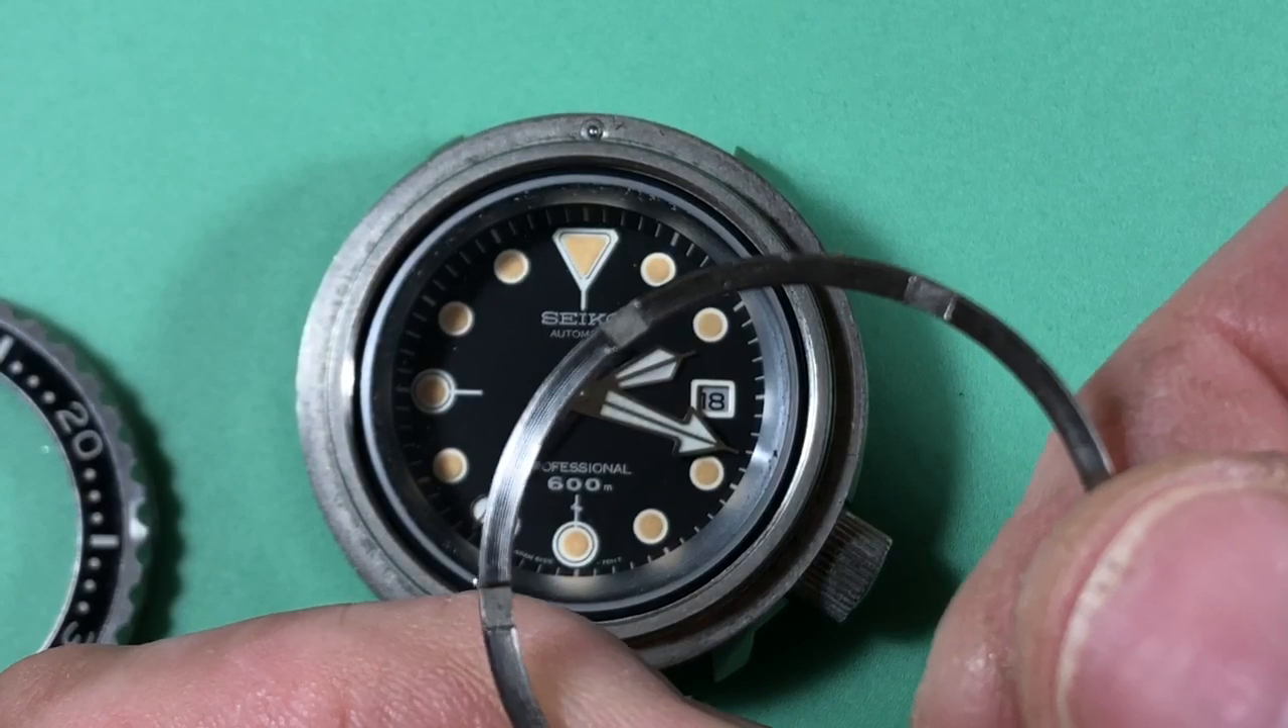So i got the crystal retaining ring out.